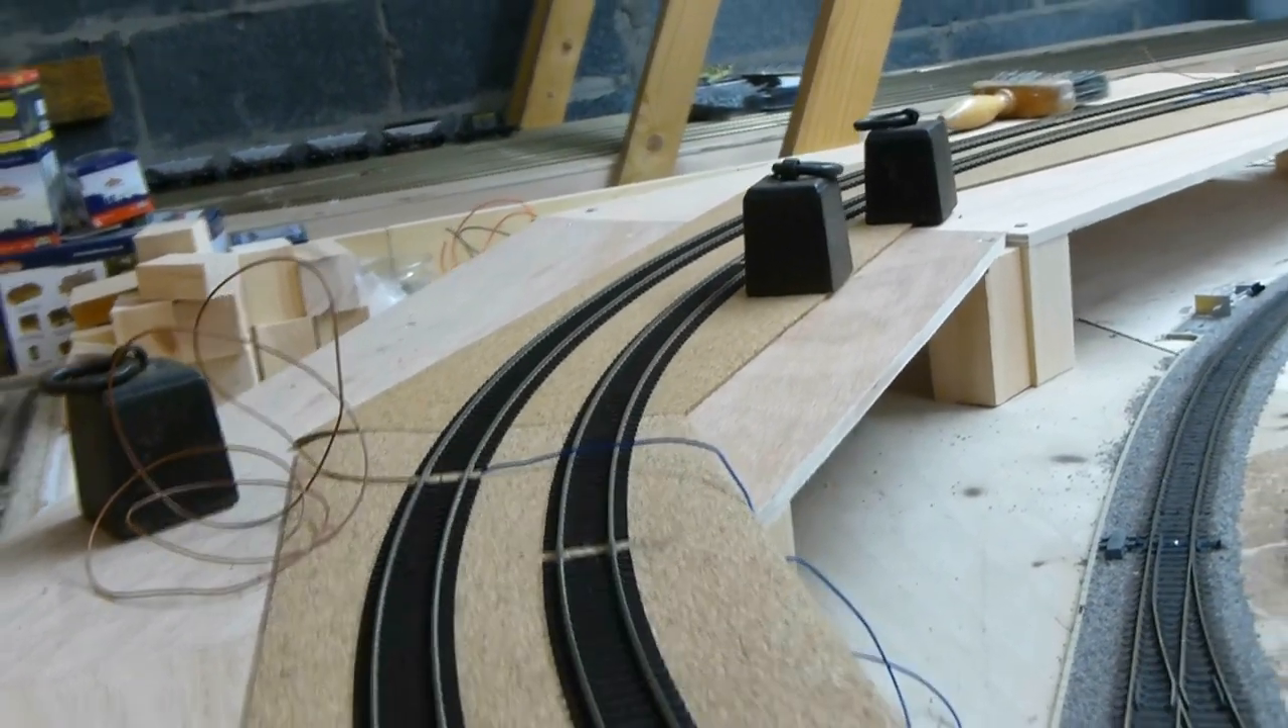You see the joins there there's no kinks in the track it's a nice flowing 36 inch curve.